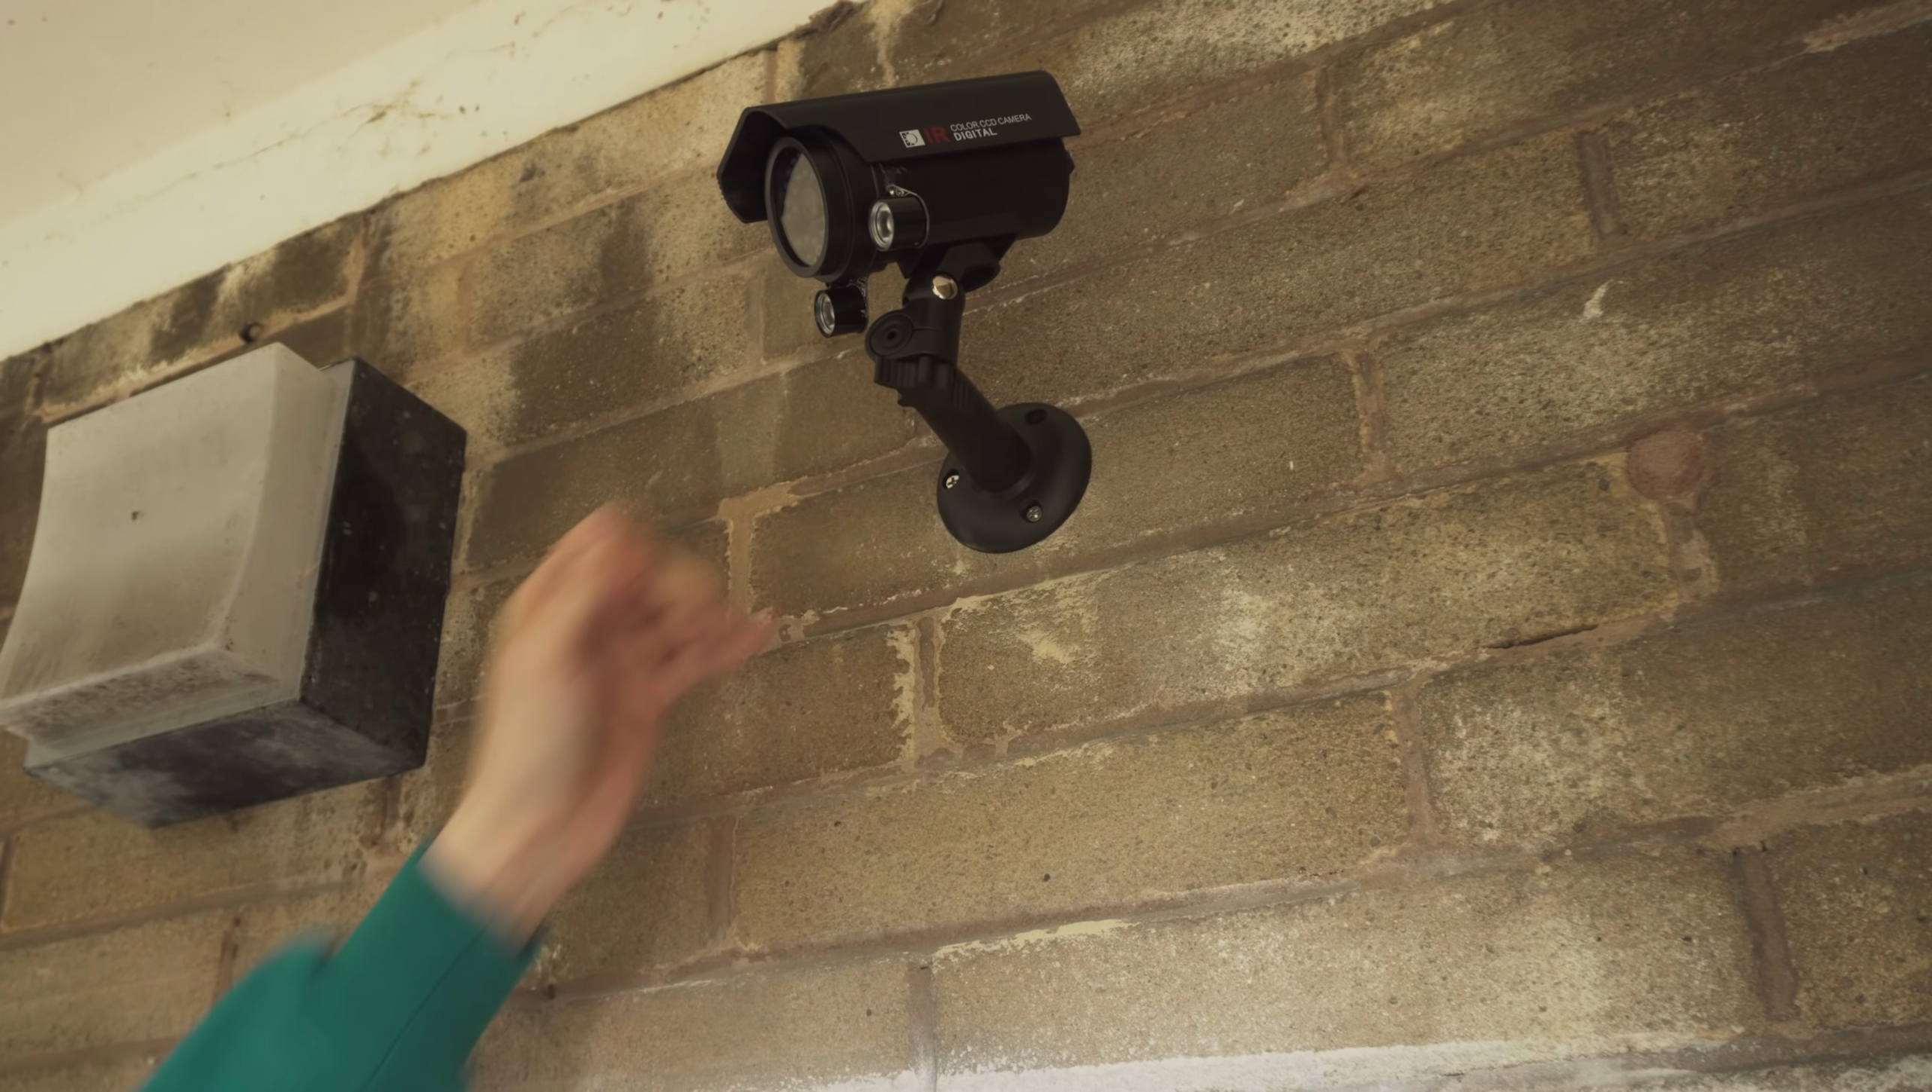After that I screwed the mount to the wall and fixed the camera in place.